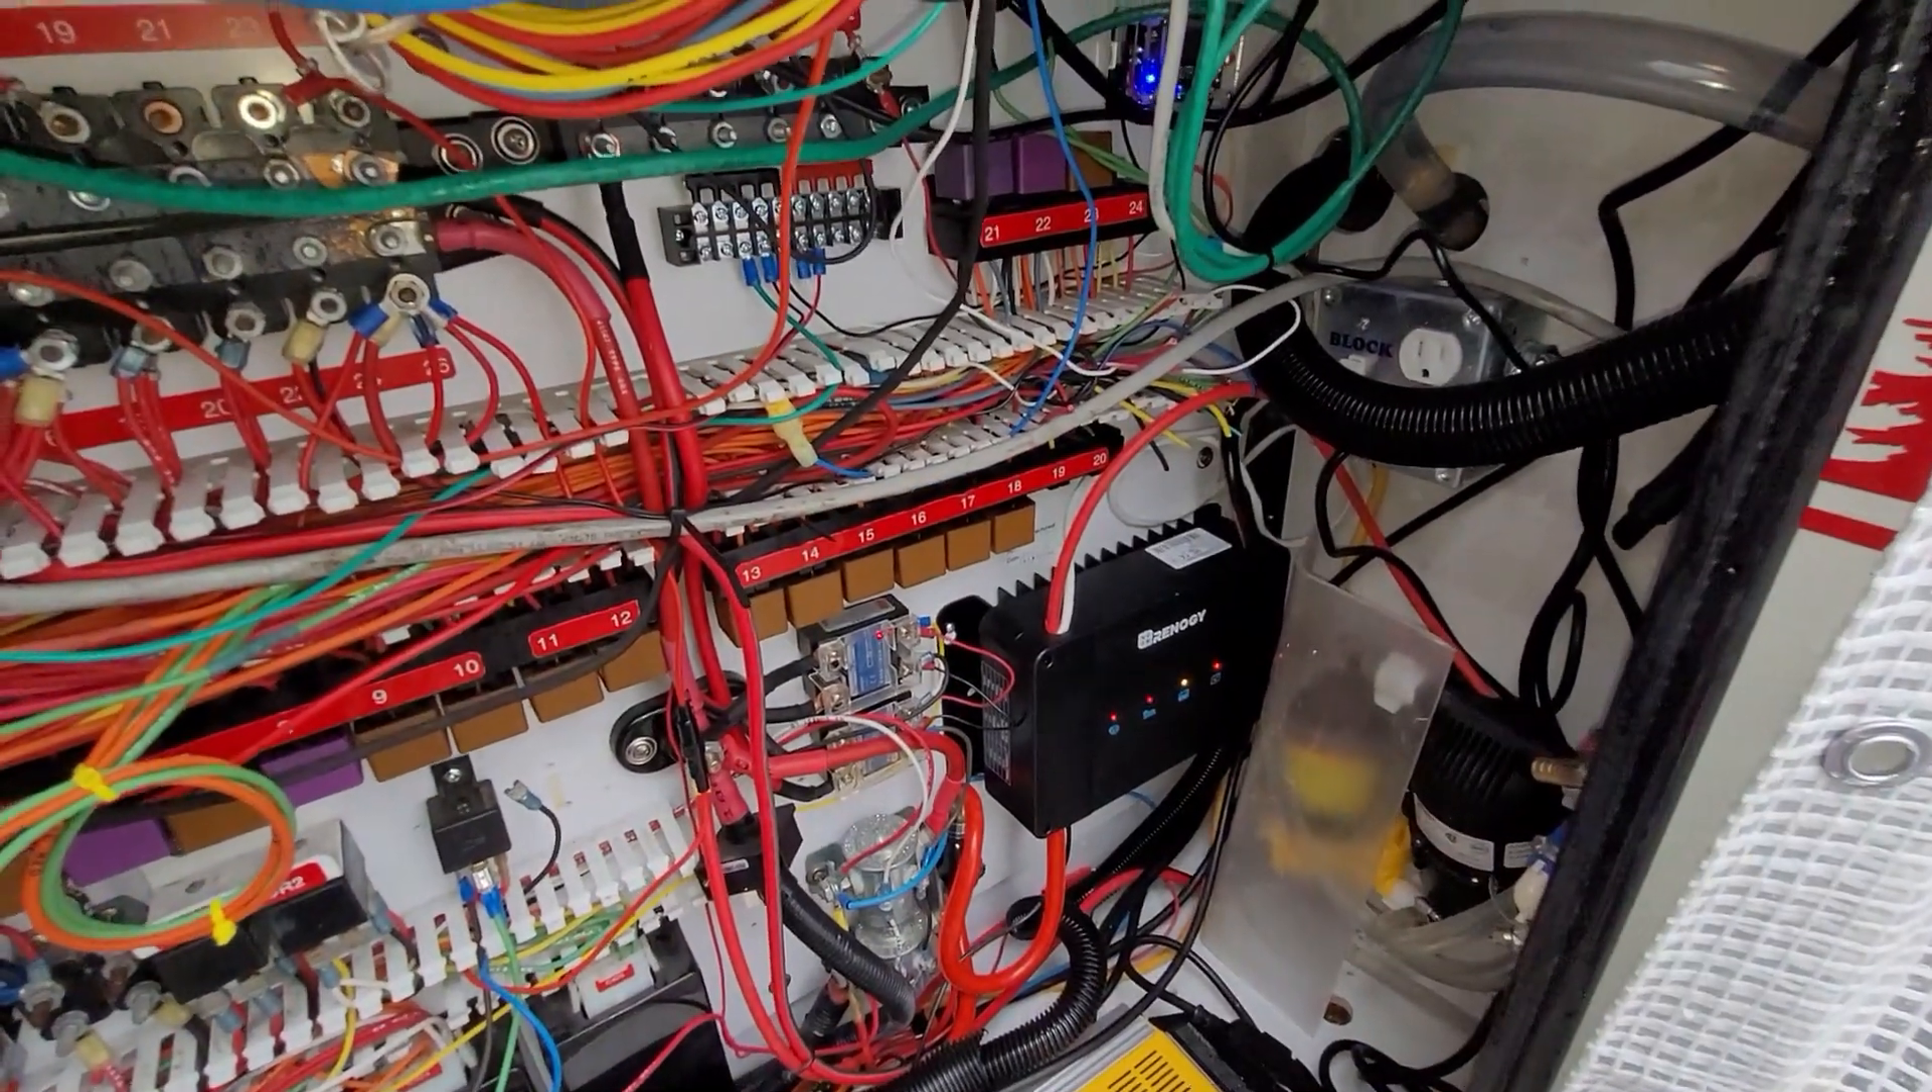Well, it's raining again, but I got my little tent up over the opening of my electrical panel and I've completed installing my Renogy DC to DC charger with built-in MPPT.